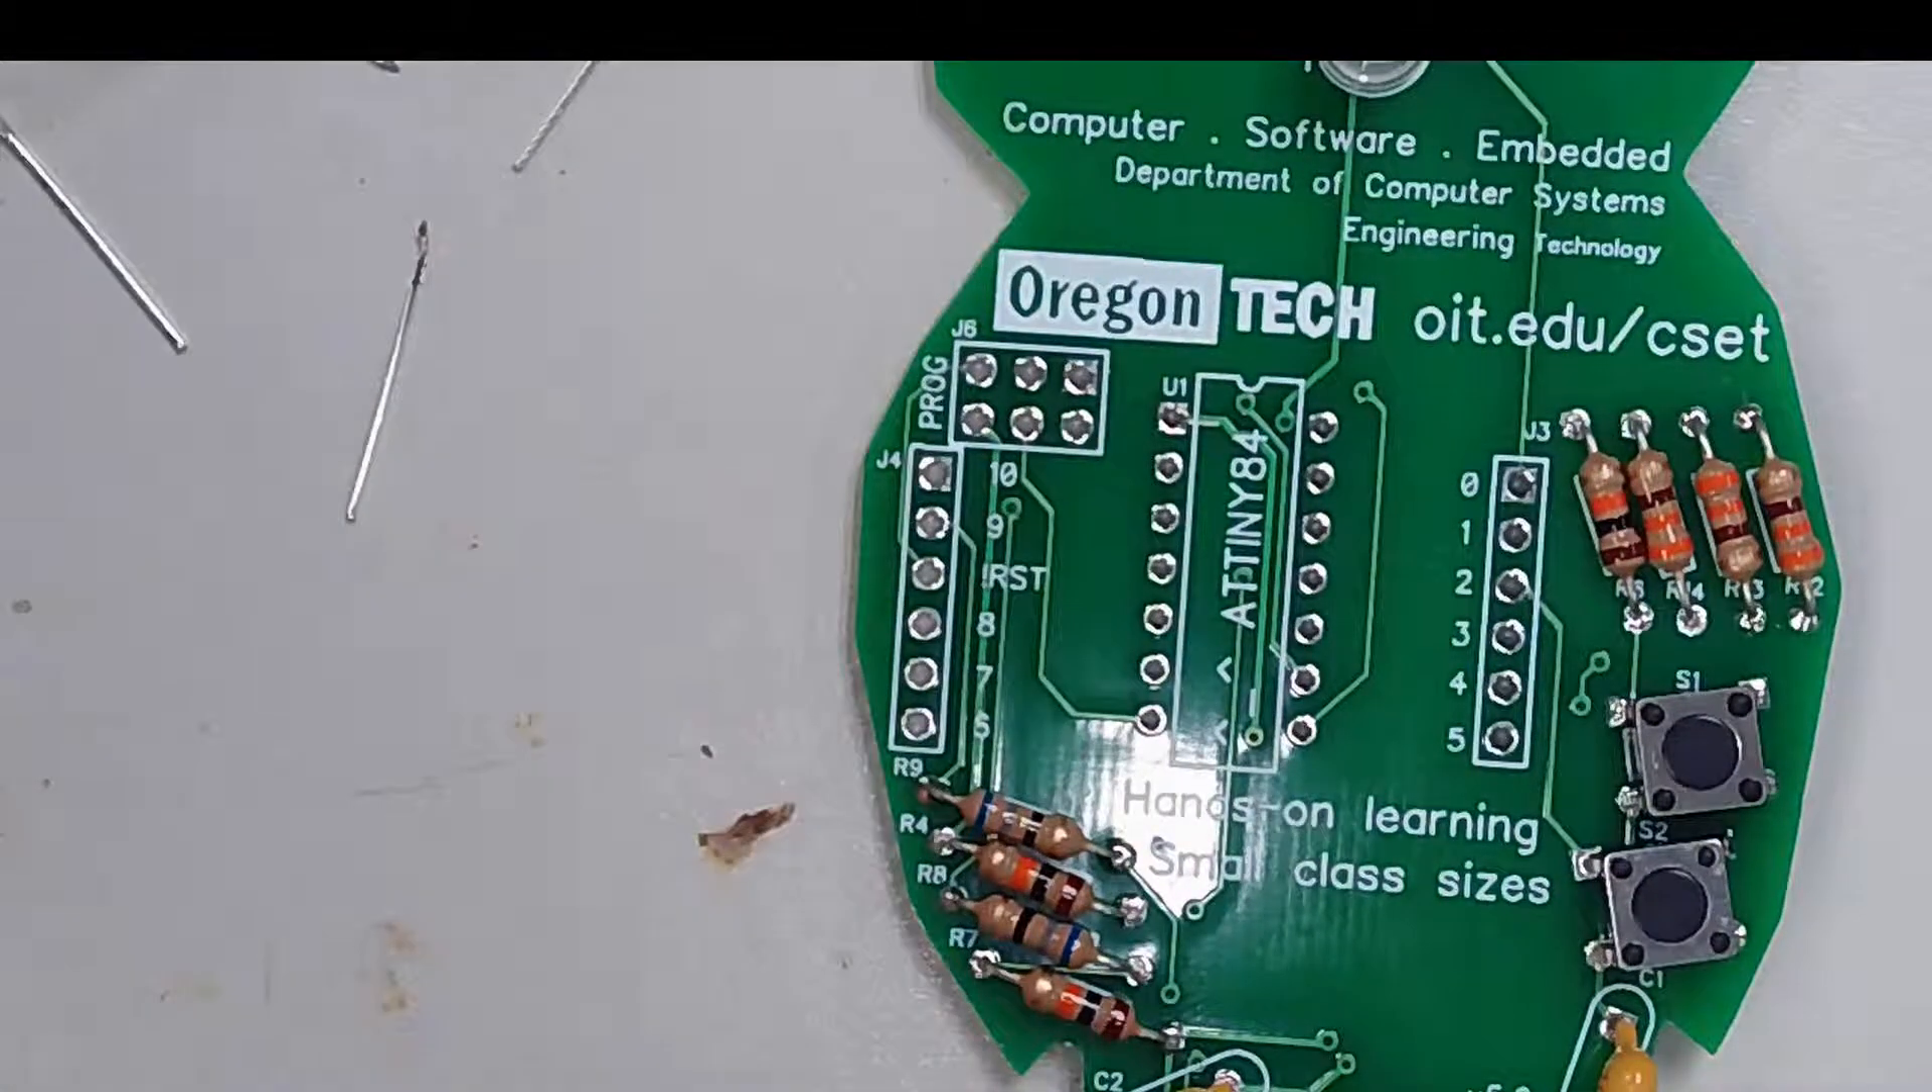So essentially we've assembled the entire board except for the microcontroller.